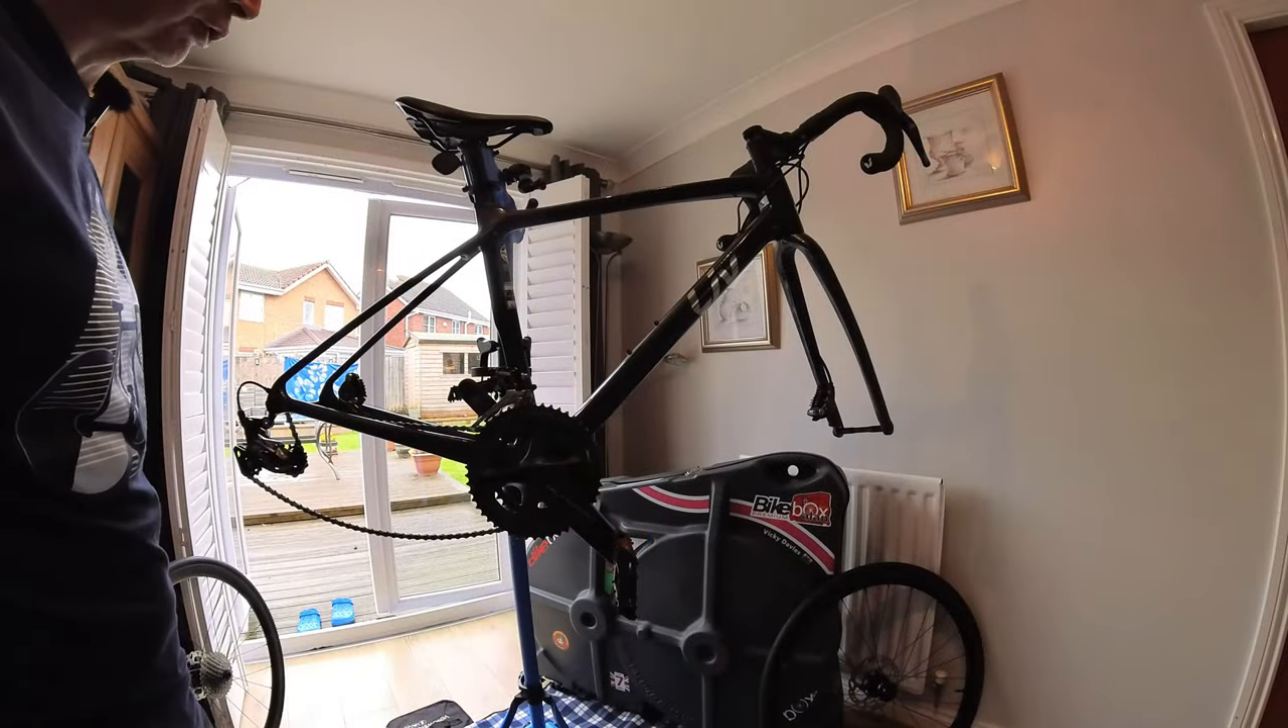So here we have the frame with both front and rear wheel removed and you'll notice no bike bottle cages.